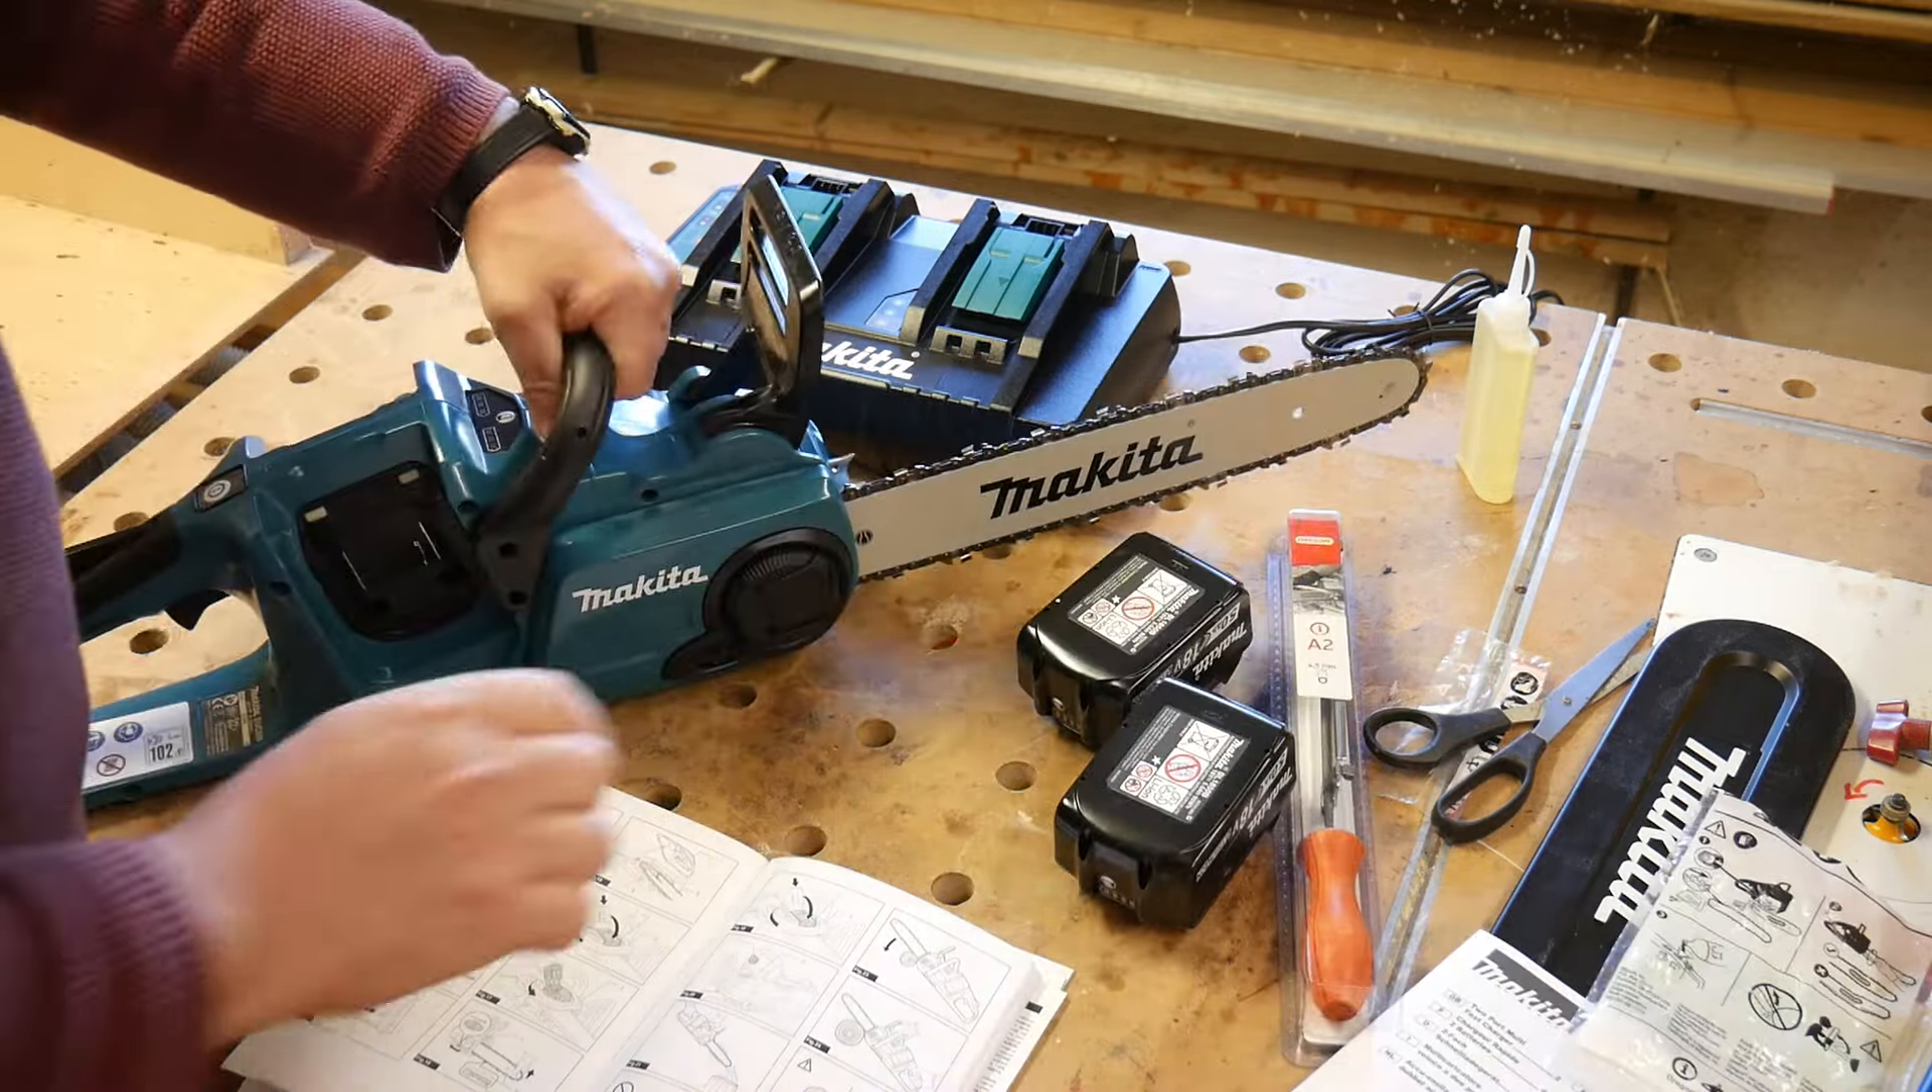Jetzt müssen eigentlich nur noch die Akkus eingelegt werden.